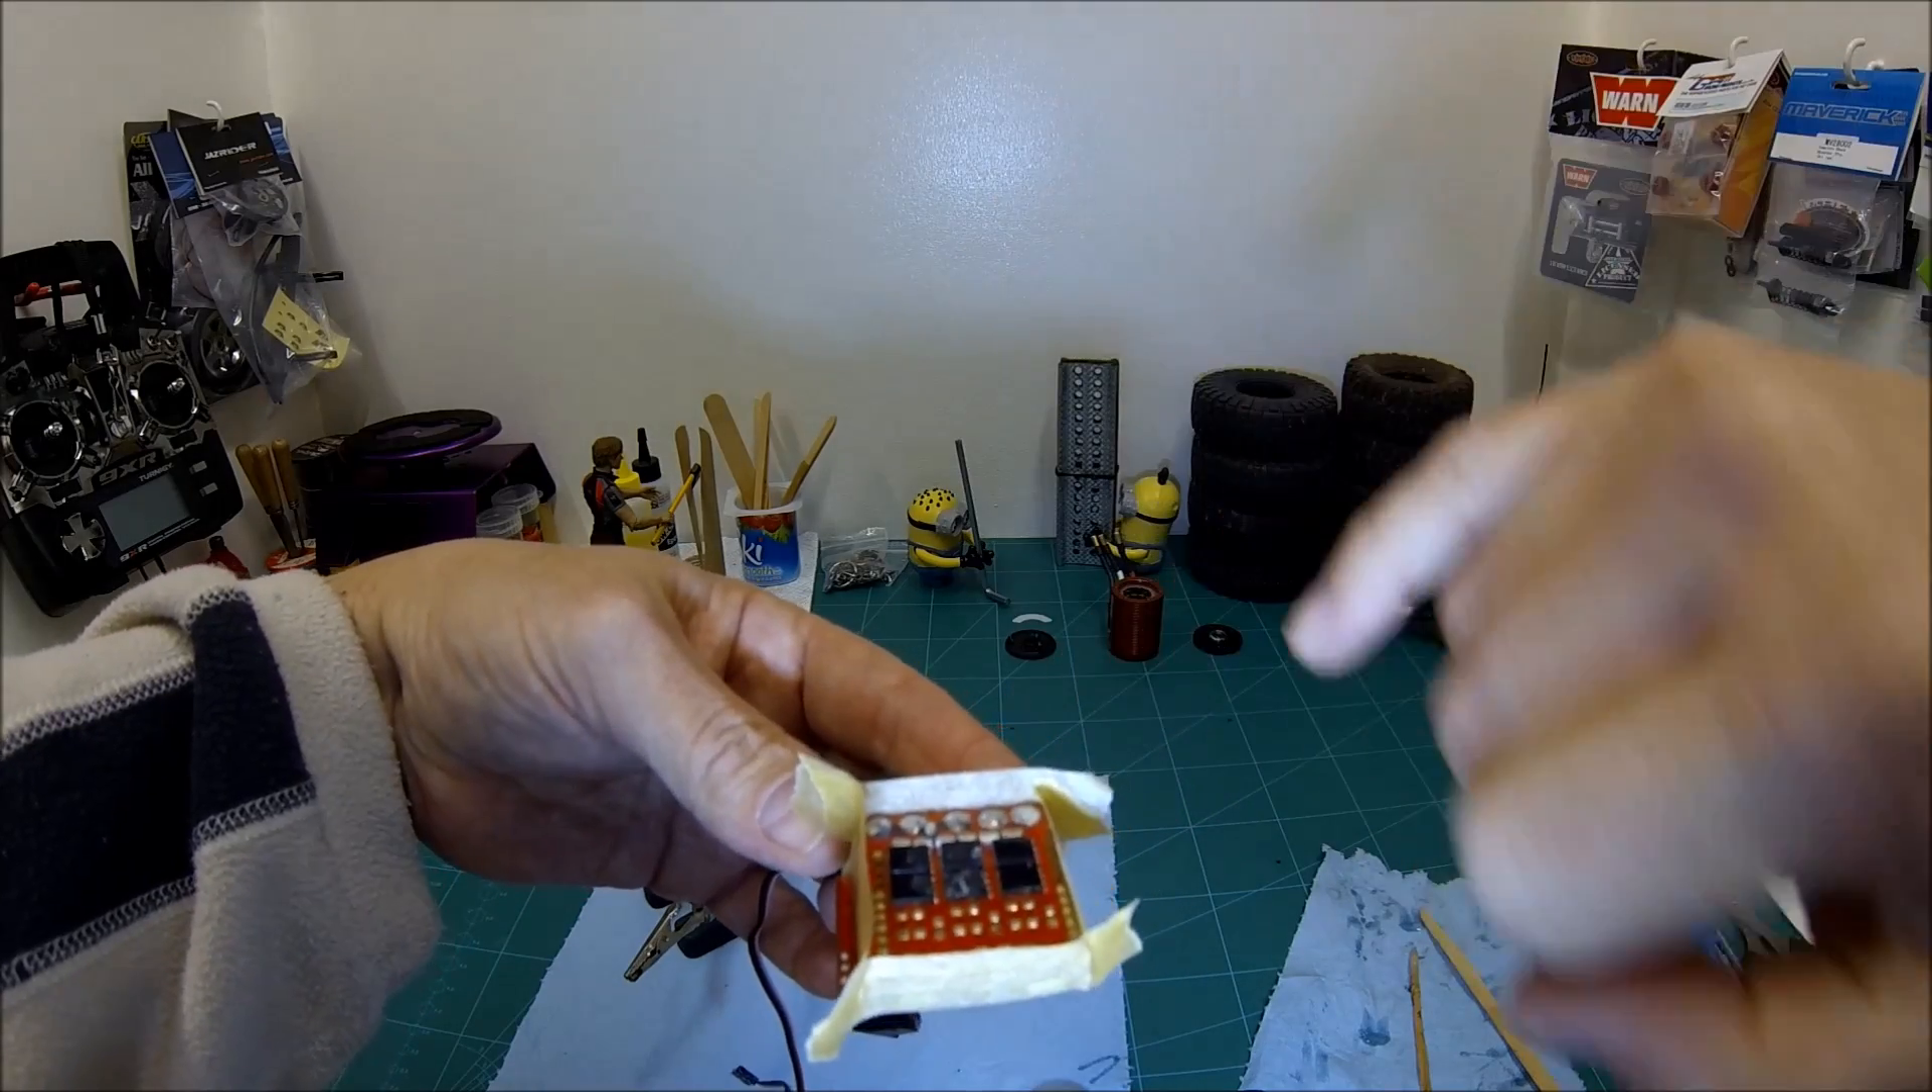I've basically got these little walls of masking tape to stop the resin falling off the circuit board.